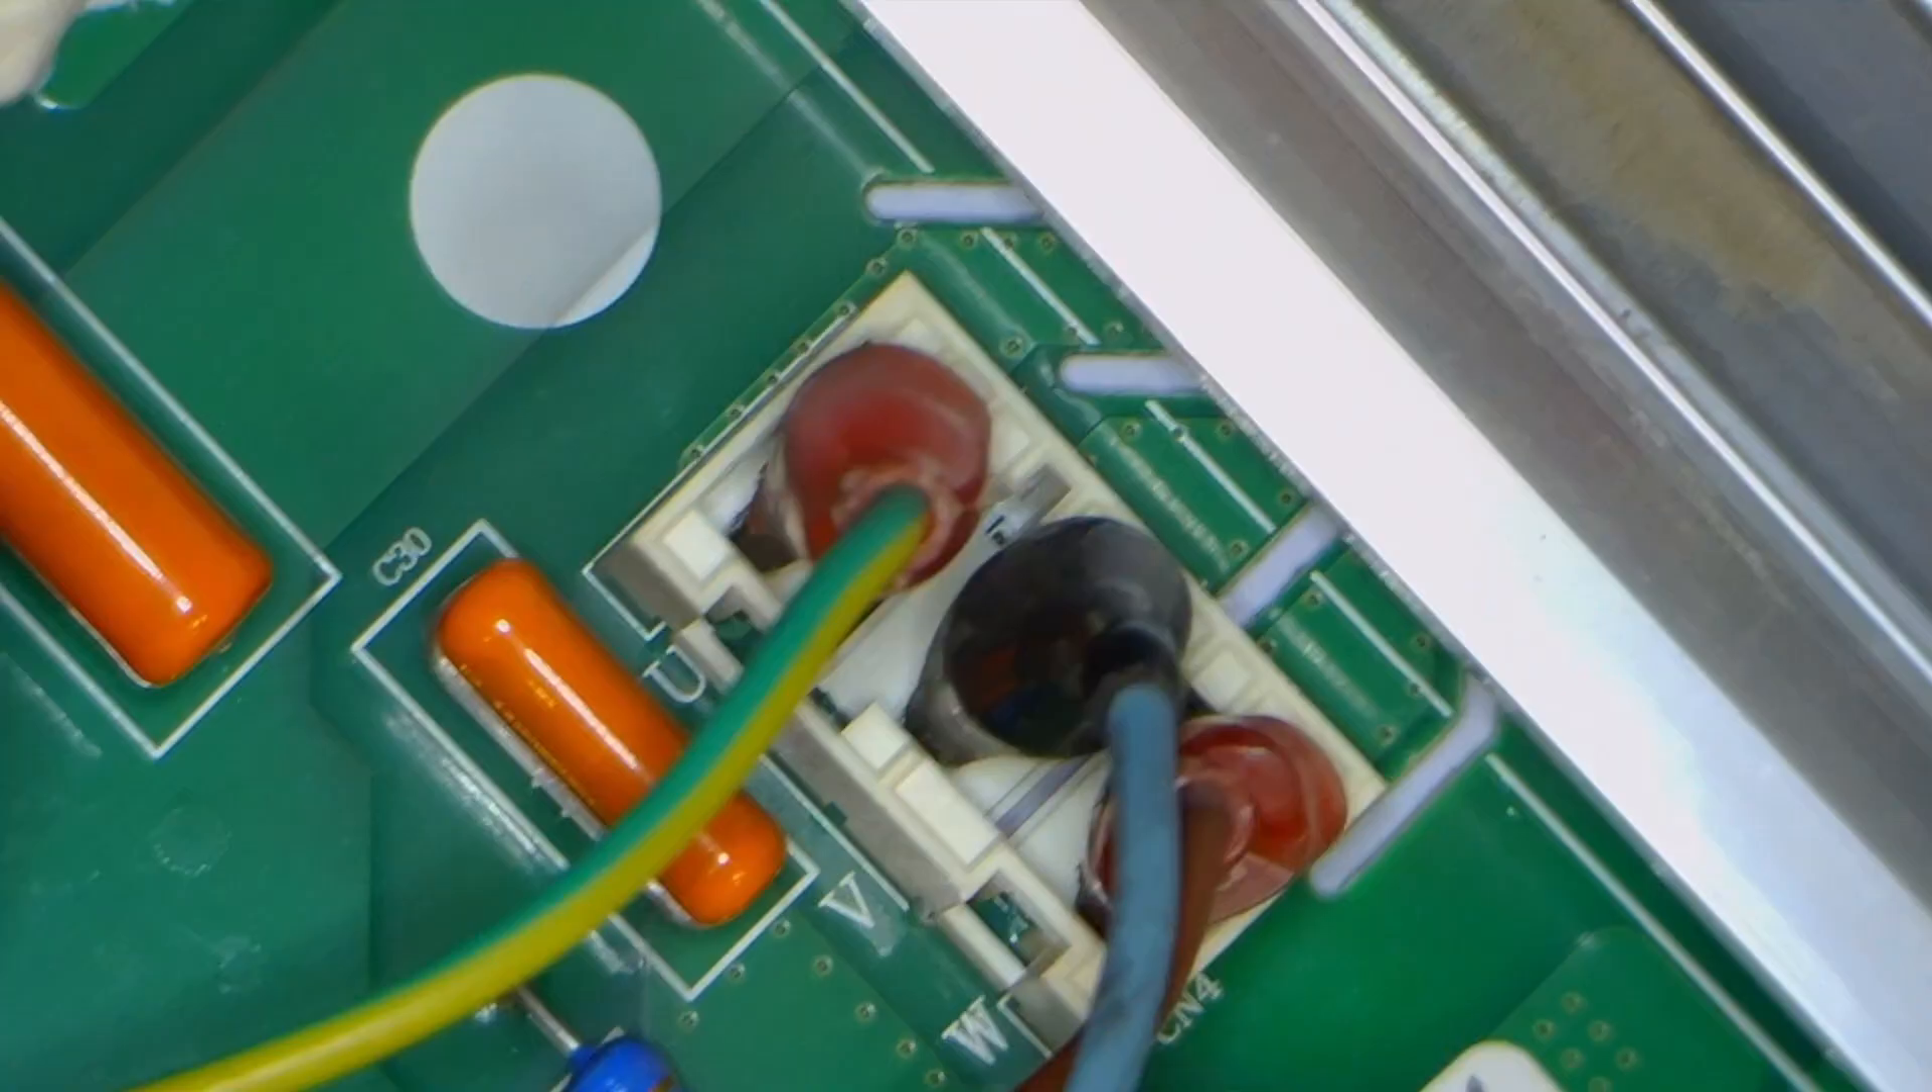تو یہ کمپریسر کی وائر کو میں نے لگا دی یہاں پر۔